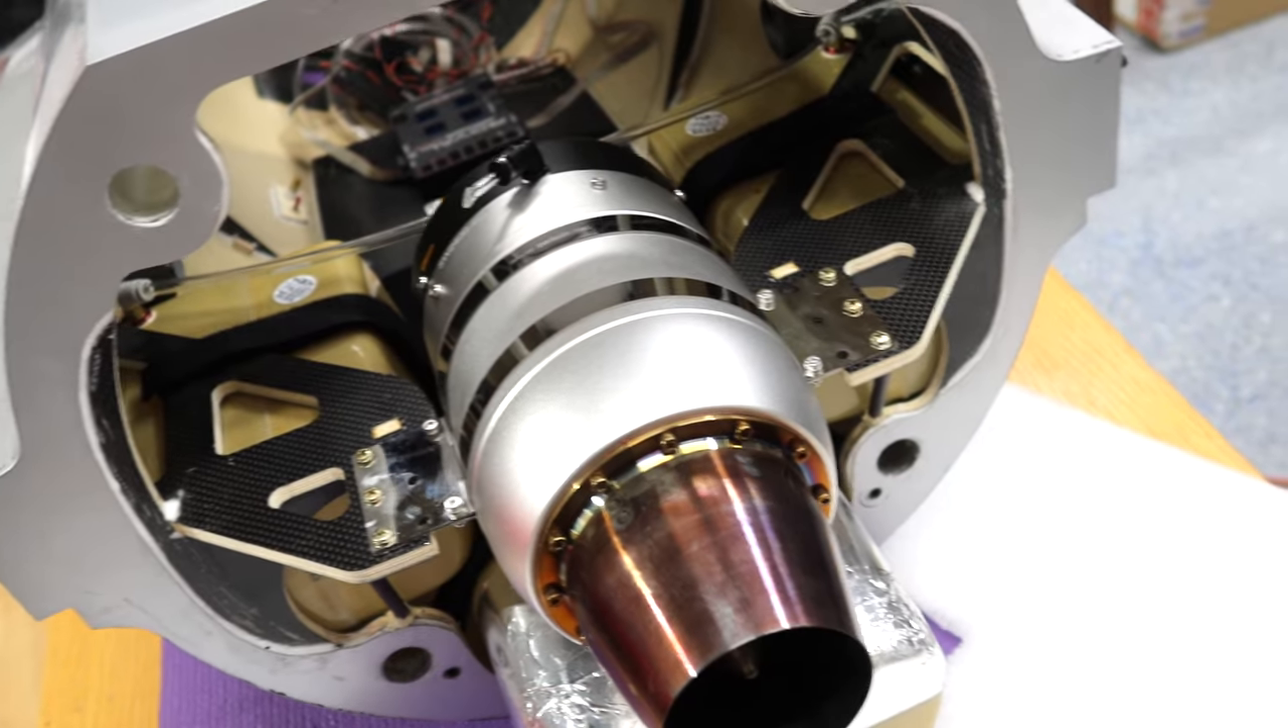So anyways, we've got the engine mounted. That's a big step done.